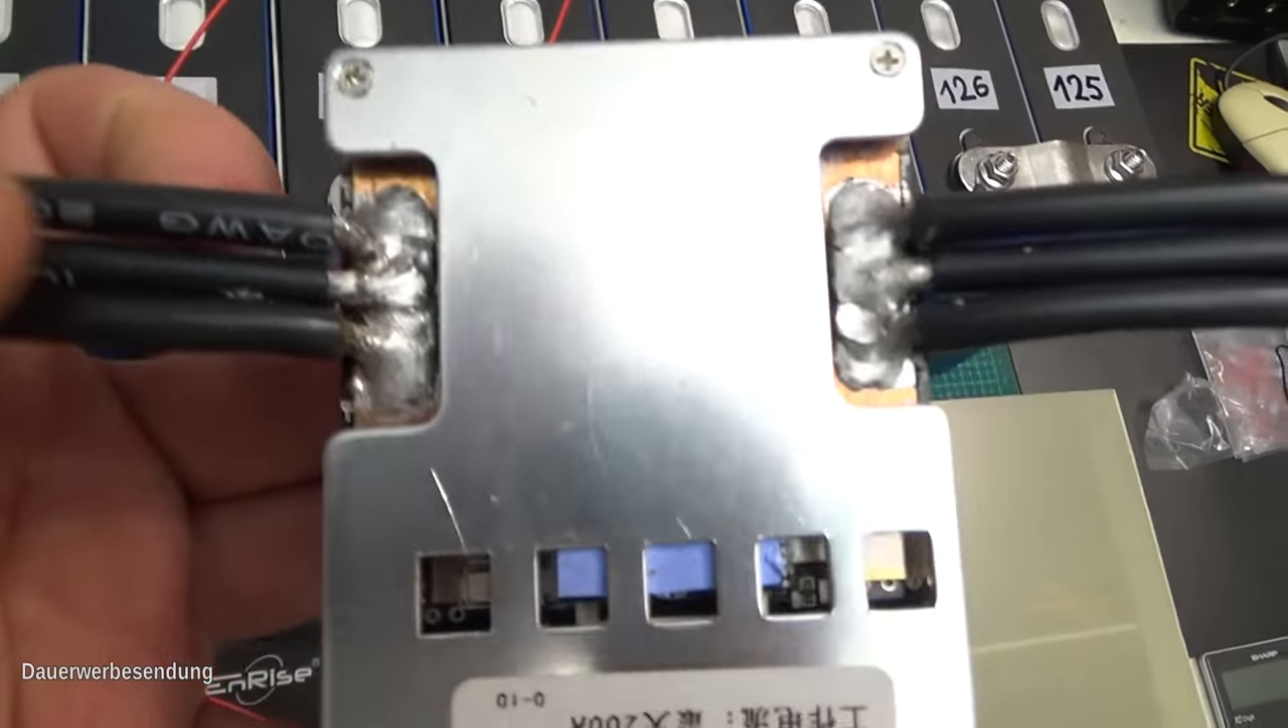Für Ein - und Ausgang, ich habe jeweils 3 Litzen von 8 mm² angeschlossen.